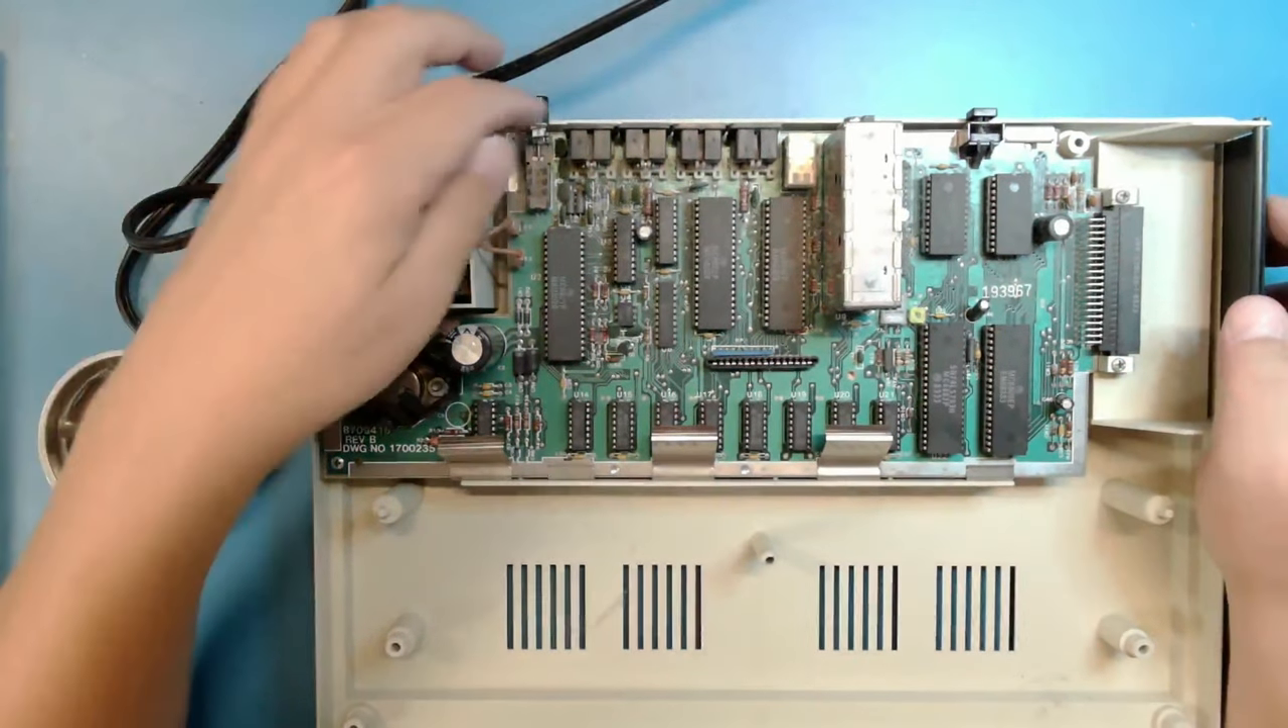And now we have the motherboard exposed.